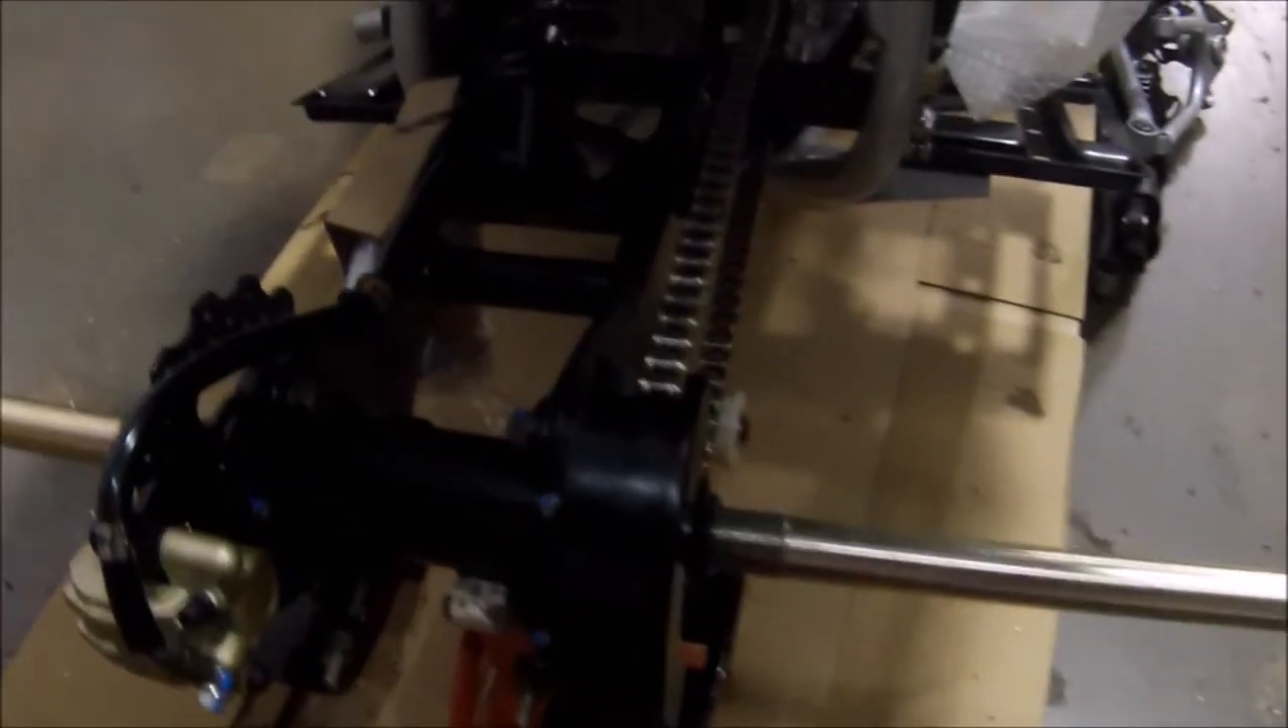Alright, so we have the axle in.